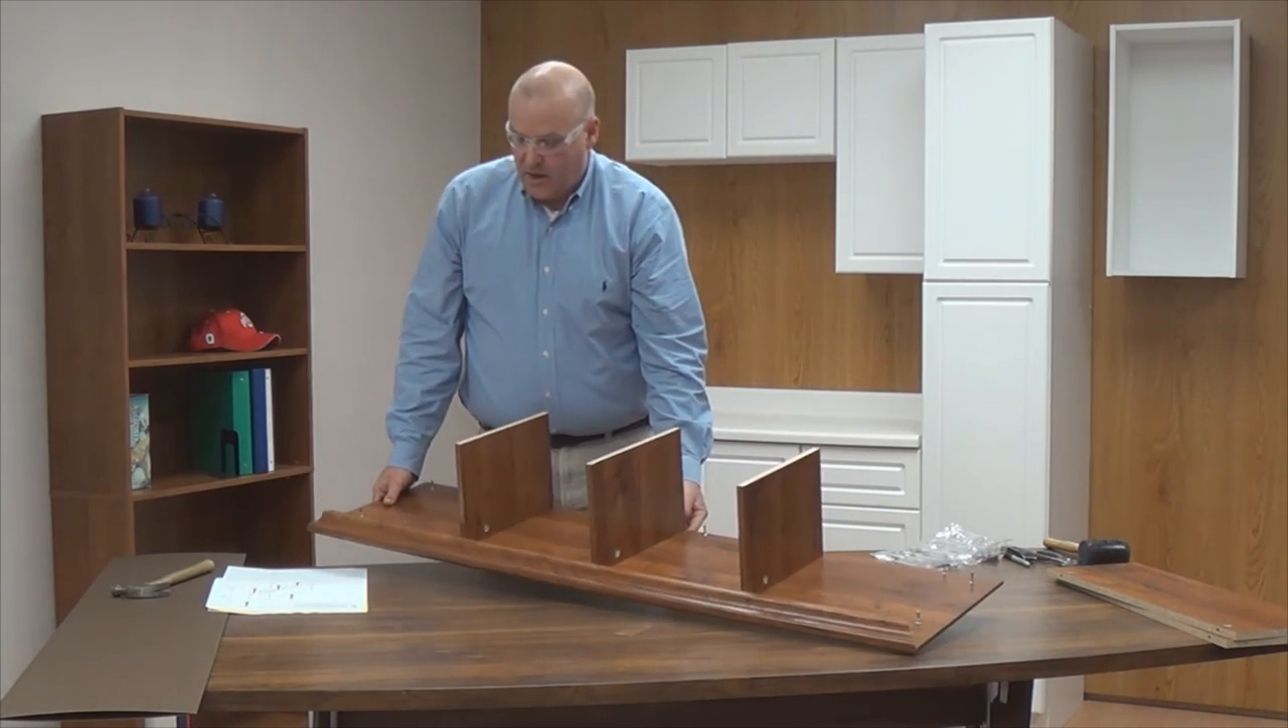Now we have the three boards installed.